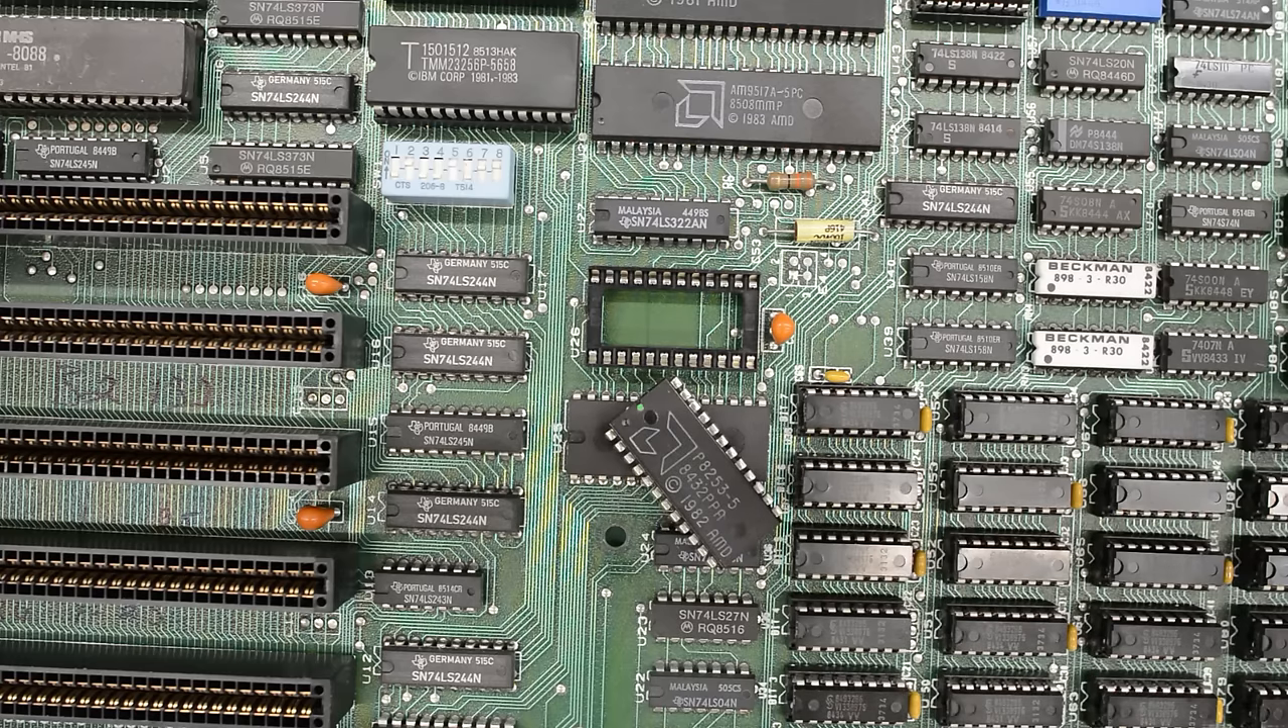Okay, chip removed and socket installed in the XT board.